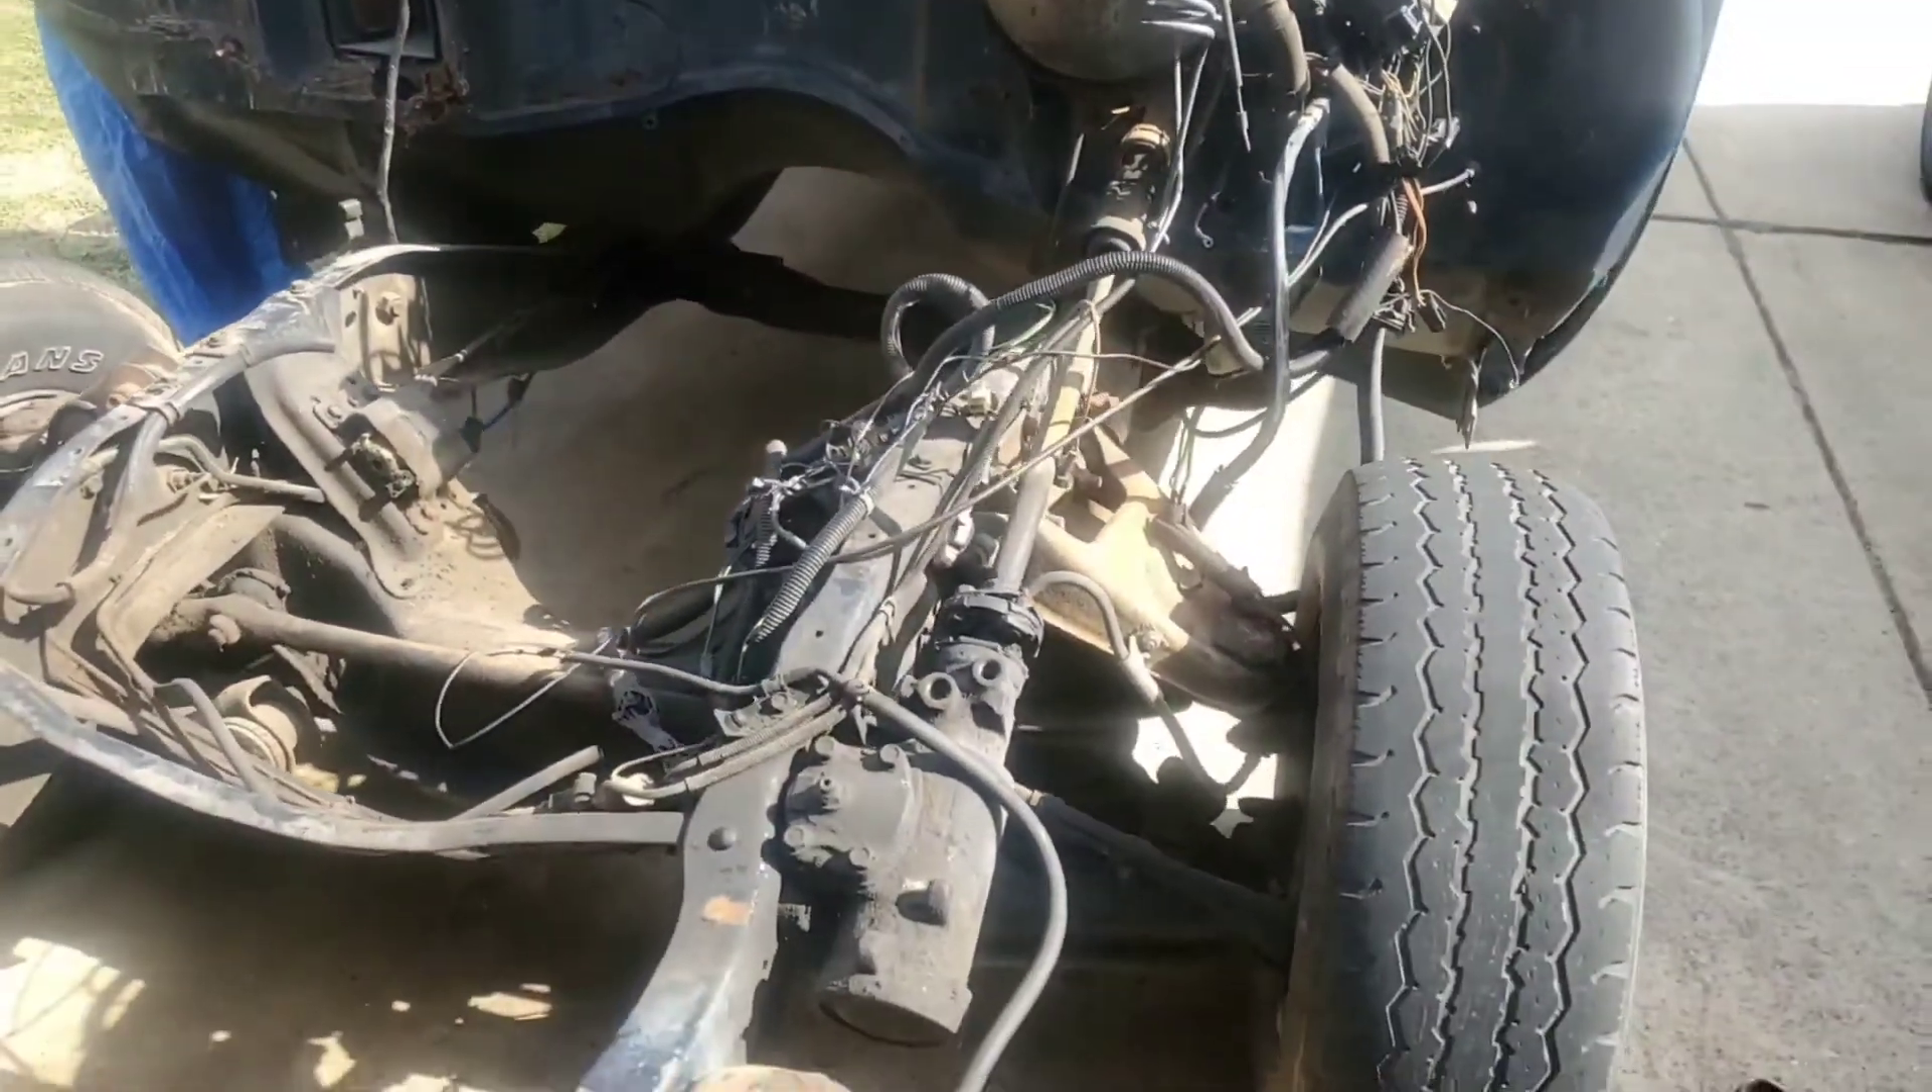I got everything stripped off of here fenders are gone hoods gone core support all that front stuff's gone off here.